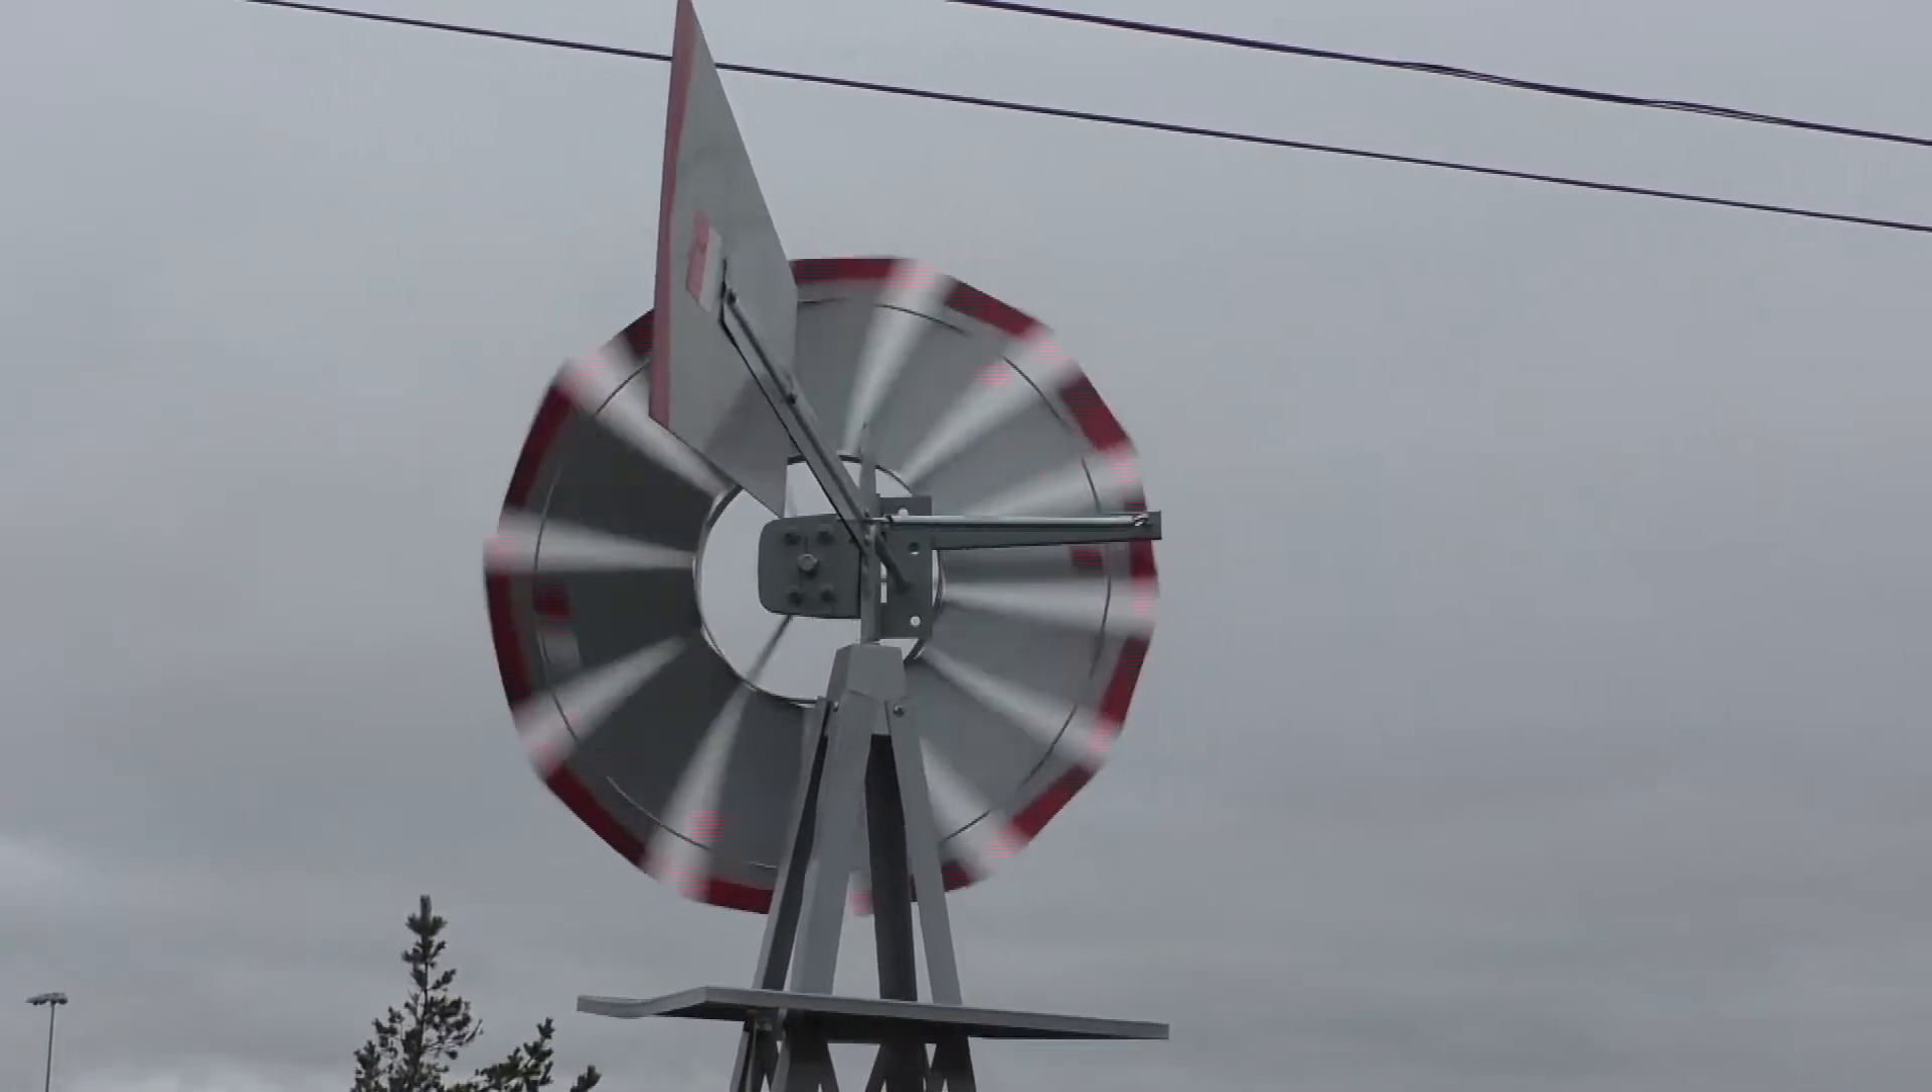So the windmill is installed now and I have a fair little breeze but not enough yet to cause the furling.